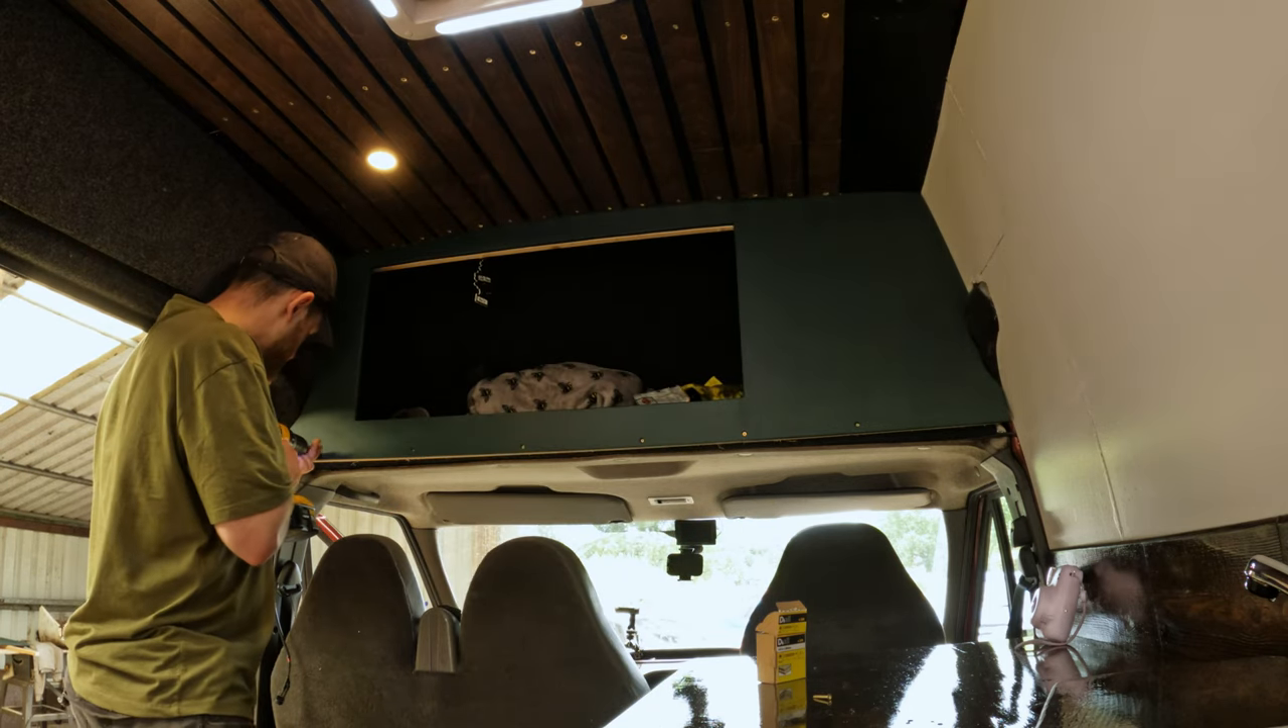So after a few coats of paint were dry, Armas was able to fit the main face of the shelf cover on.